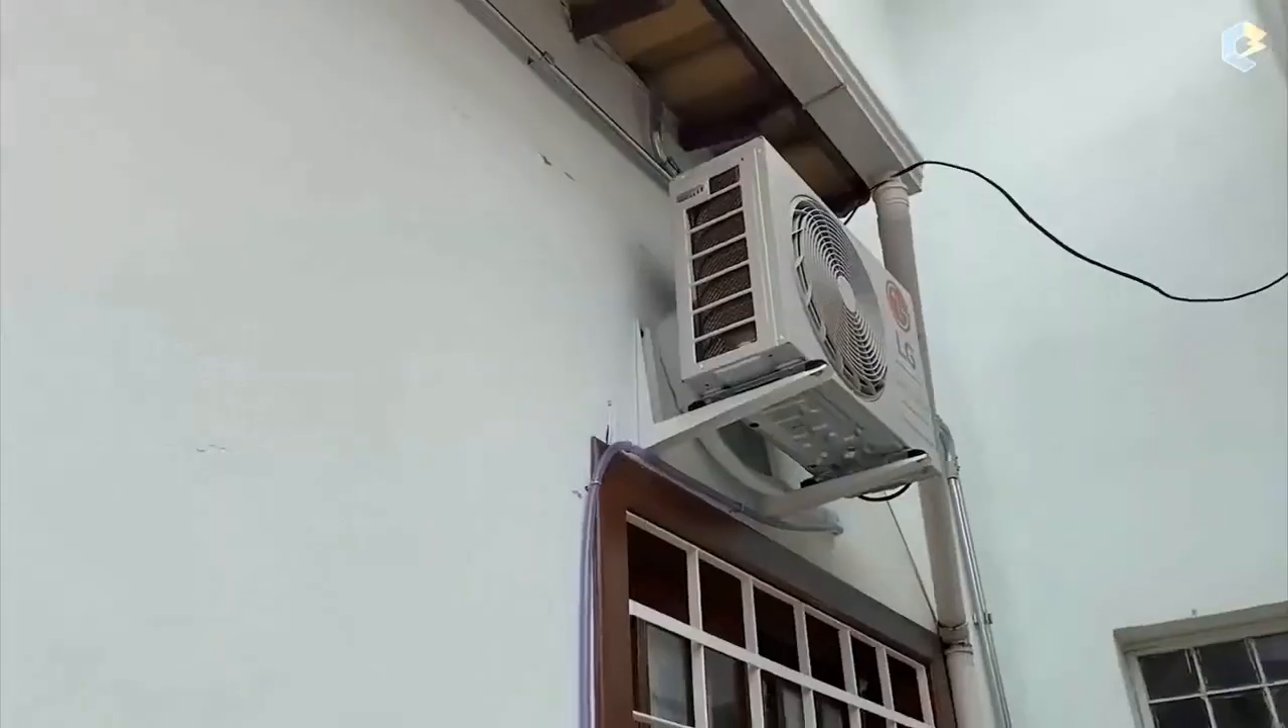Aqui estão as máquinas de ar-condicionado já instaladas e também já testadas, né?